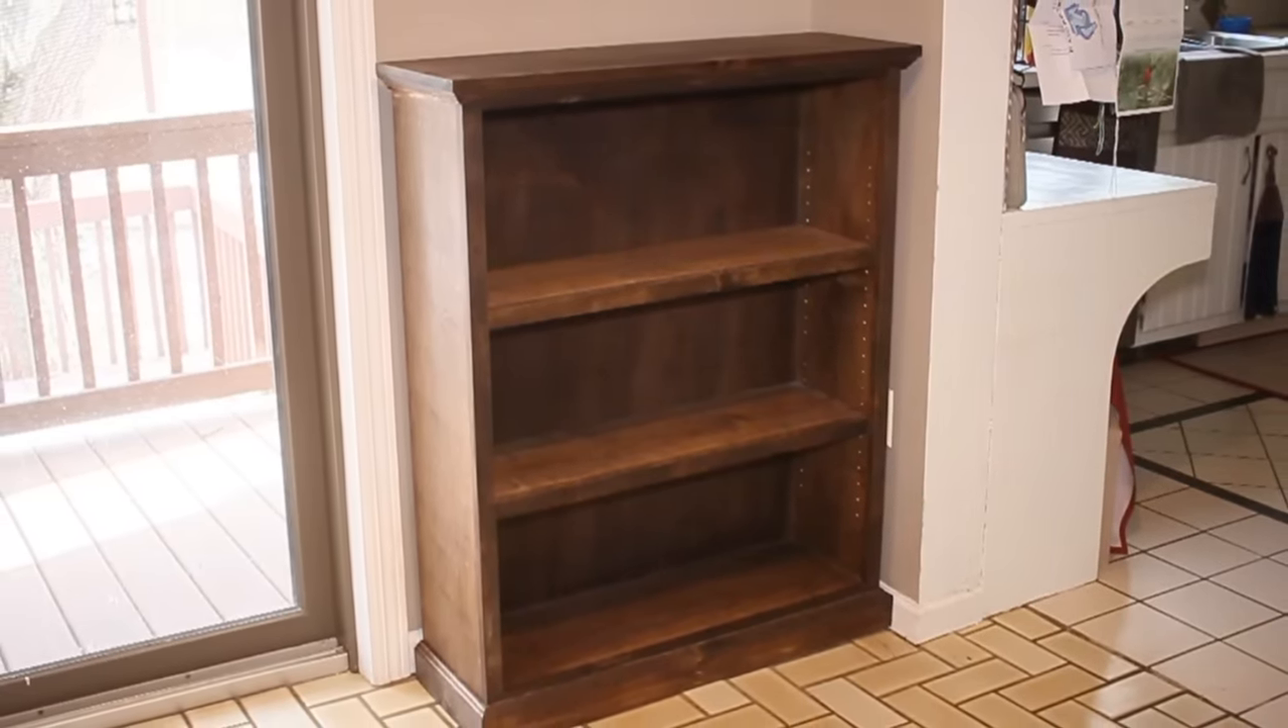I dropped in the shelves and it was done.